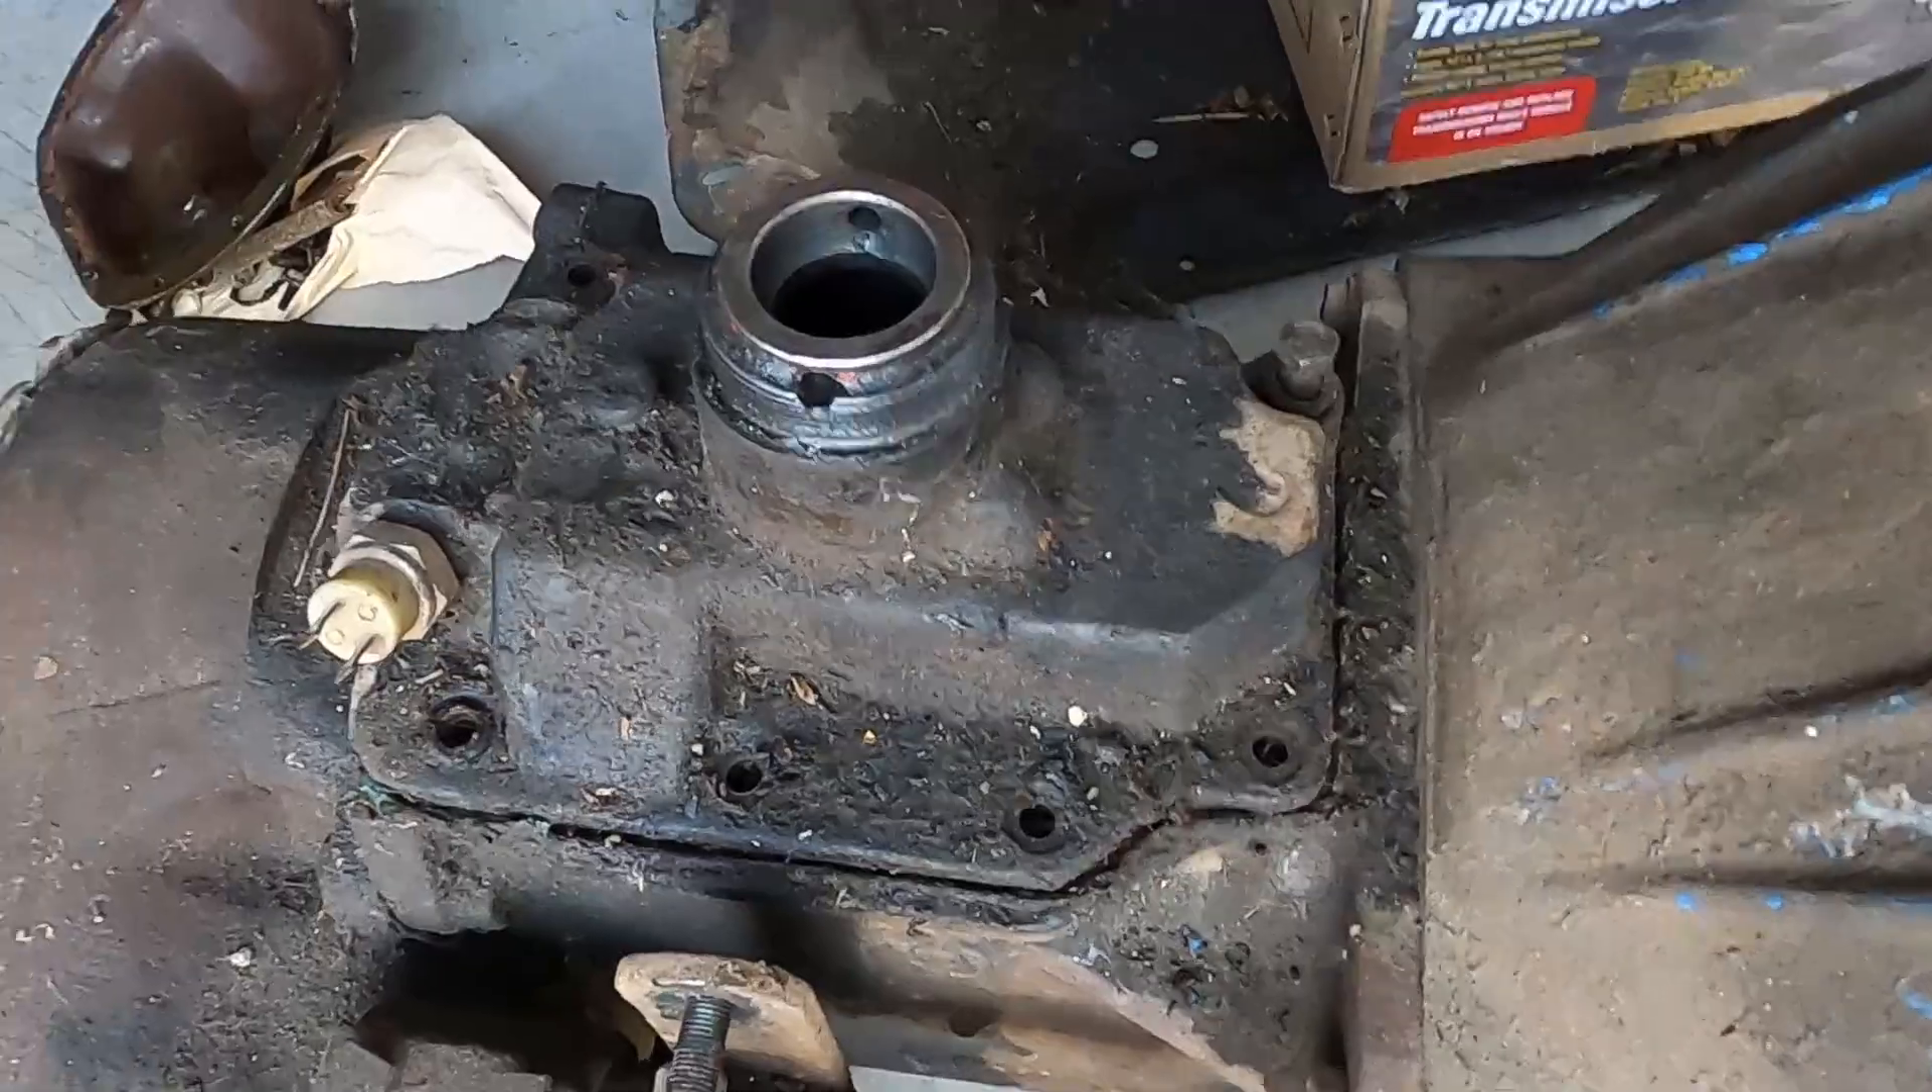We're missing bolts for the top of the transmission to hold the top cover on, but we'll go pick those up from parts store.